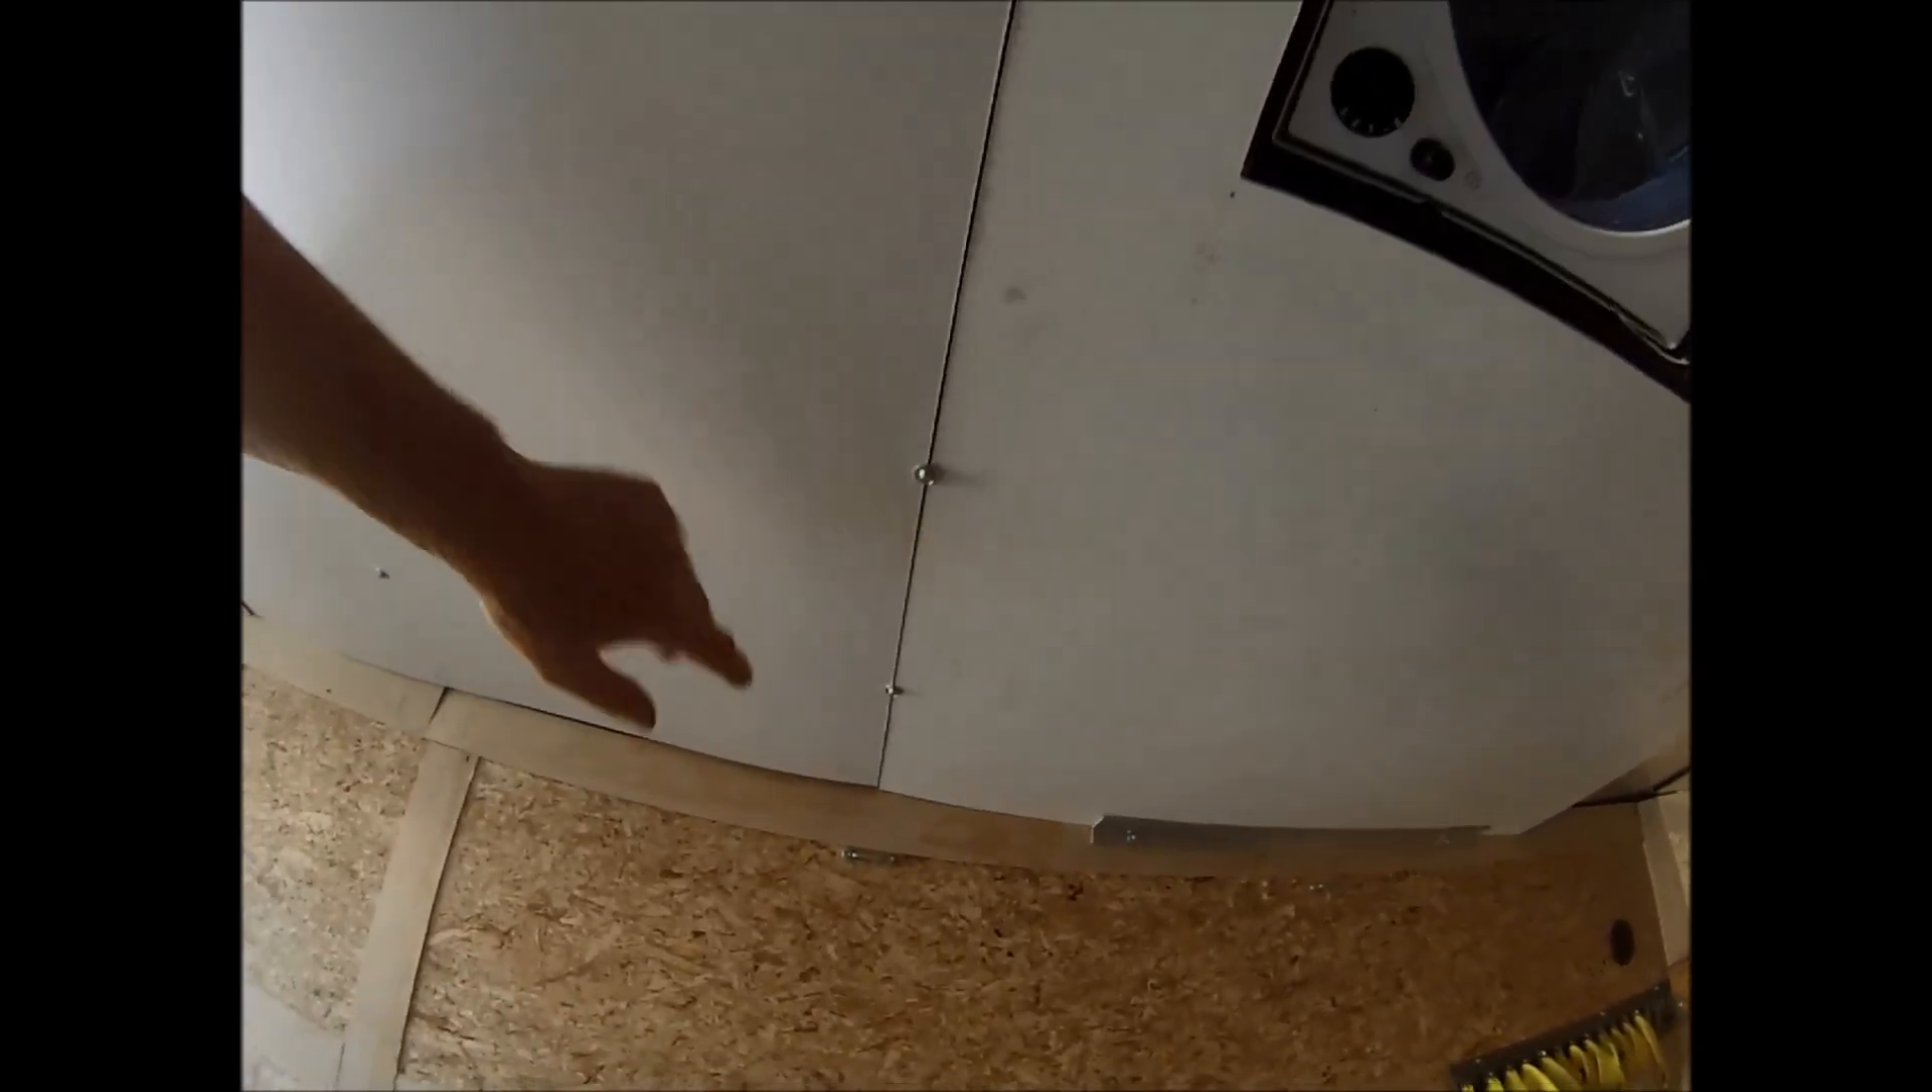So here I got my seam as close as possible.